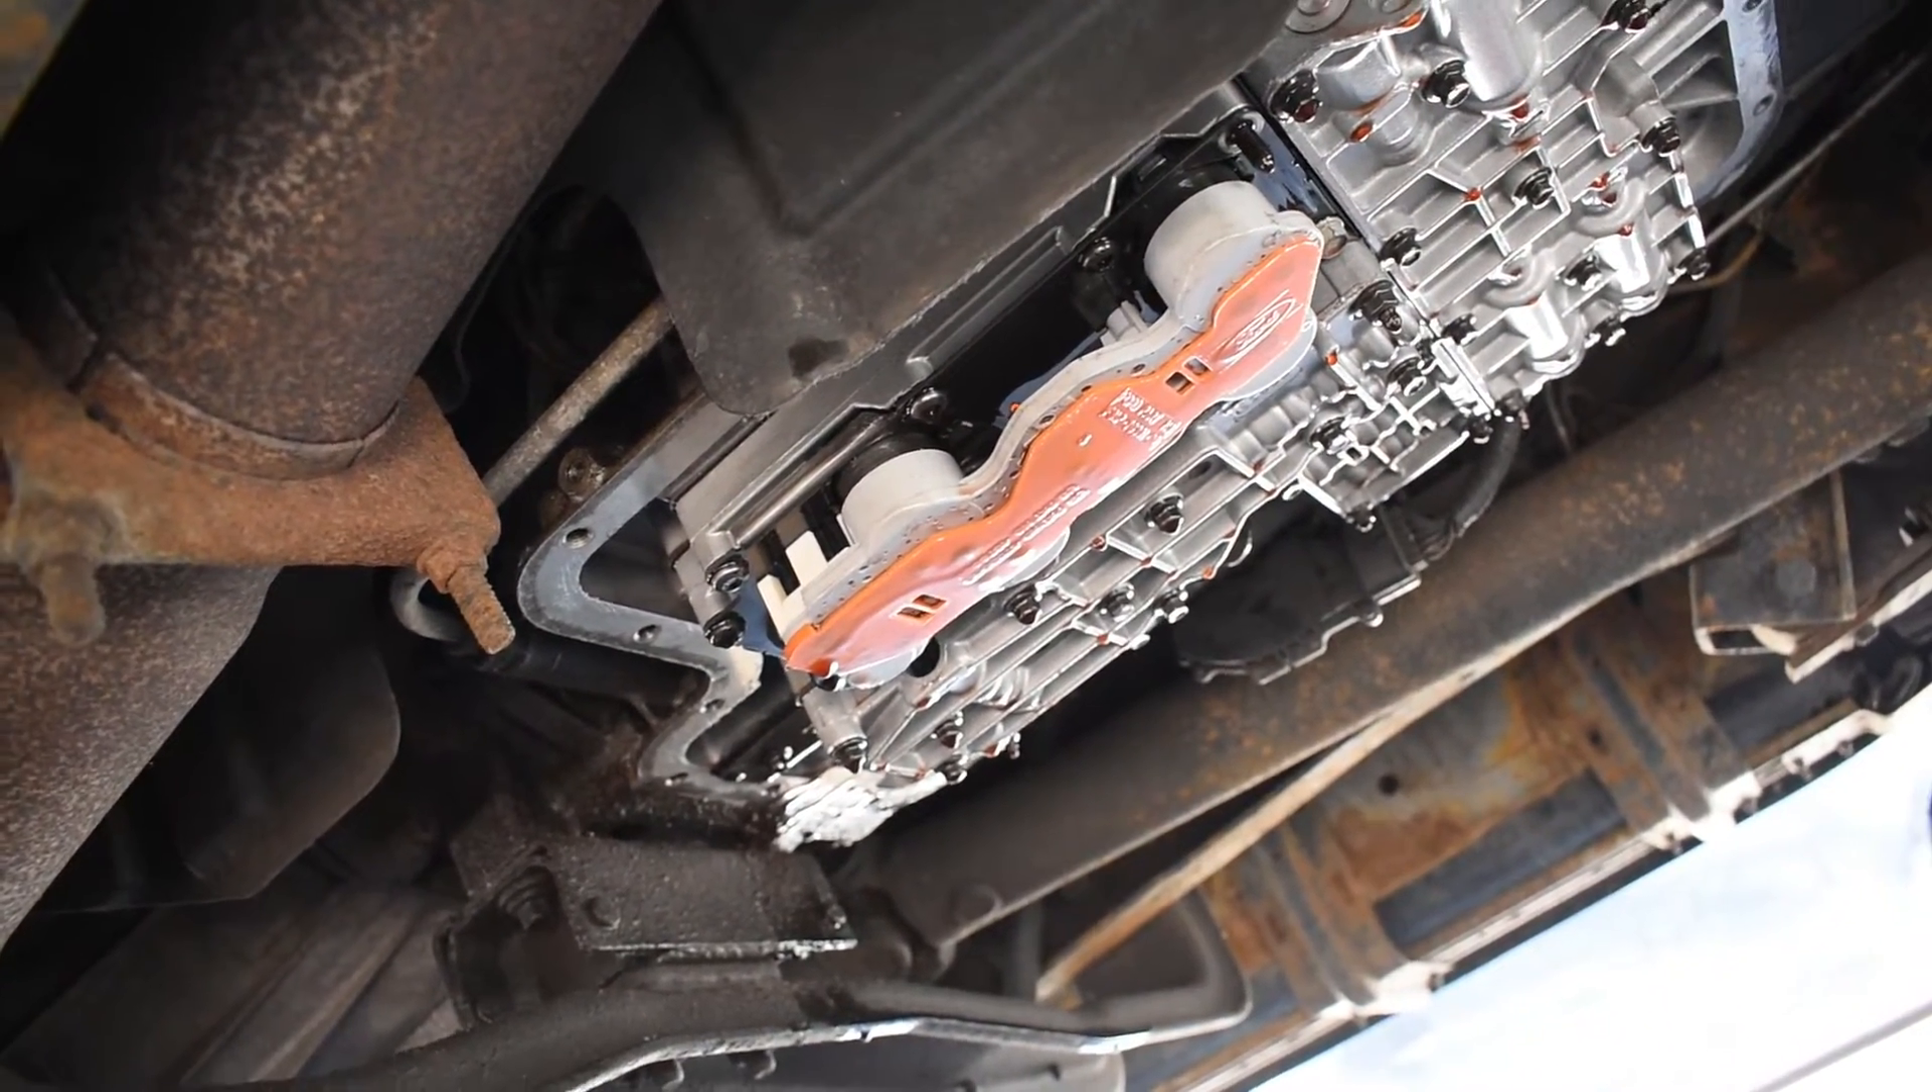I have the transmission pan removed, which sits right here.